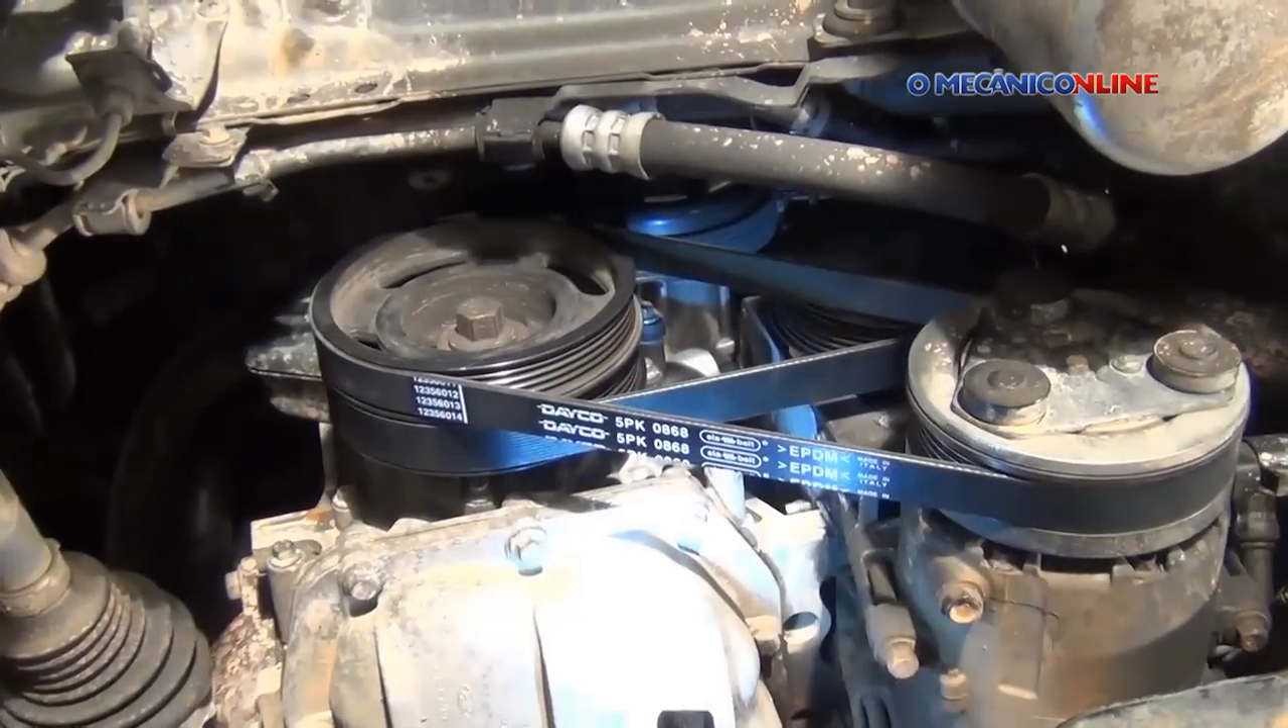Conferido a canaleta, instalado, tudo ok. Procedimento de montagem da correia, finalizado.